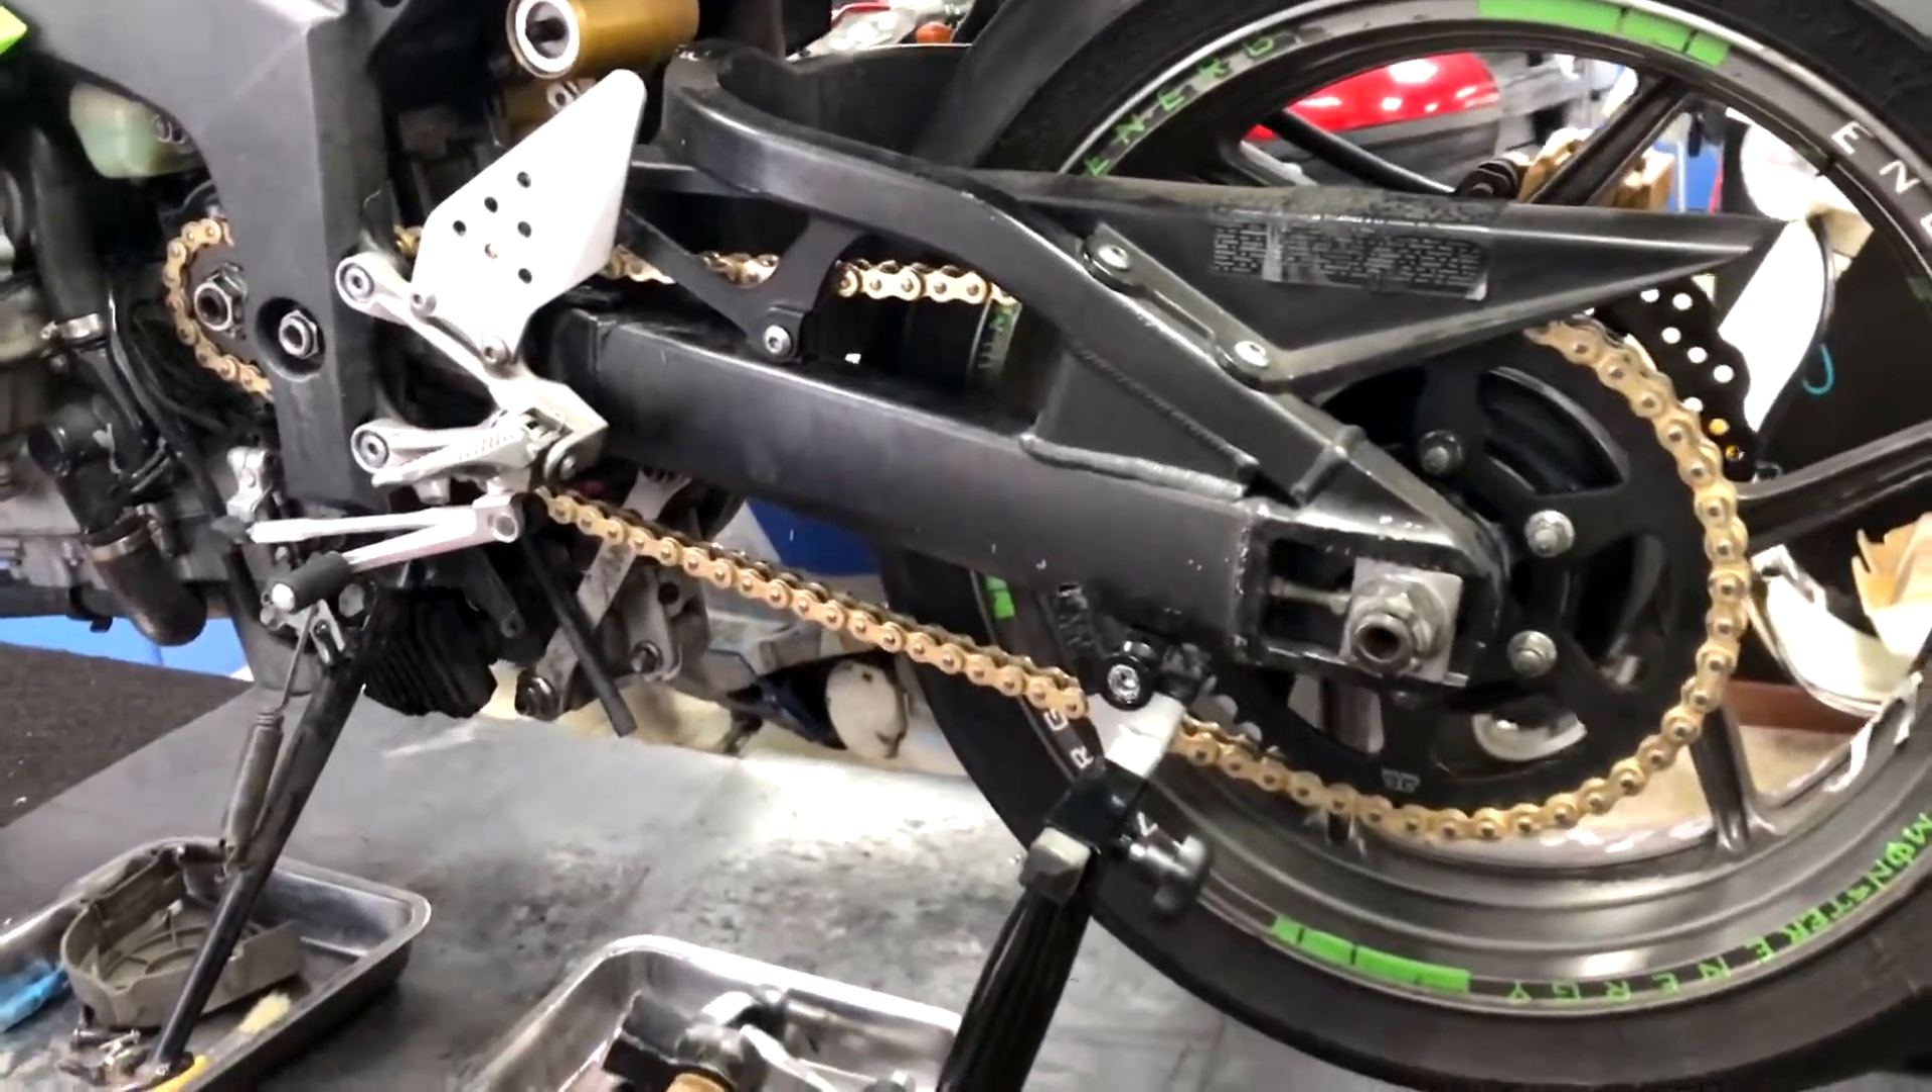Bueno ya está el kit de arrastre nuevo montado.